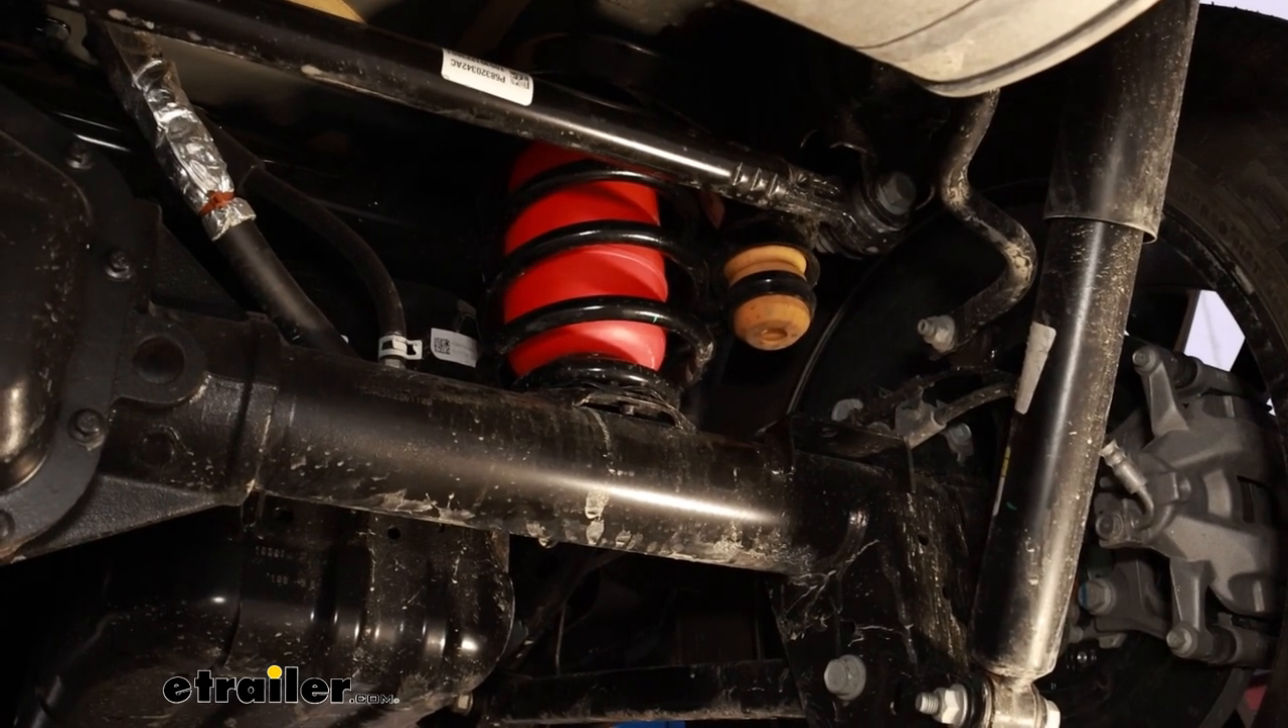You can see the red airbags in place right now.